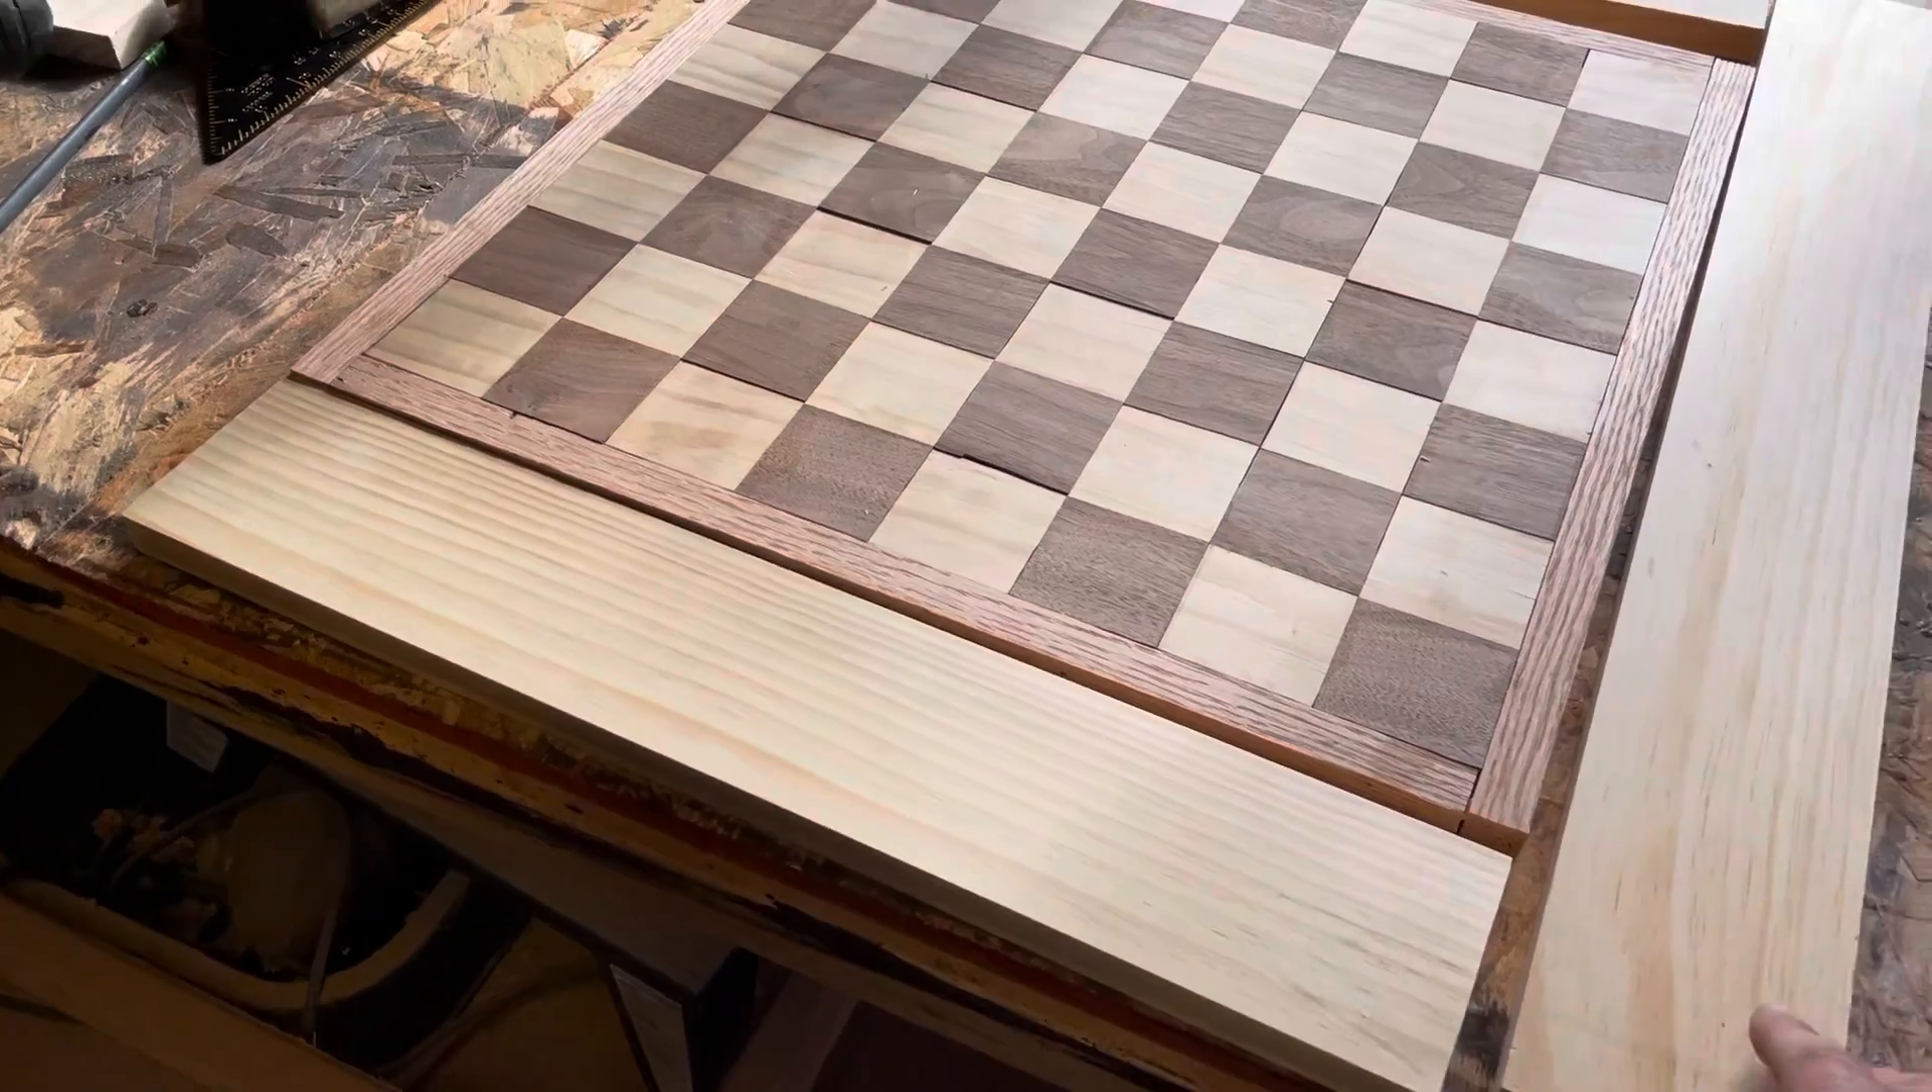This is what we put on last. This little border made out of oak.